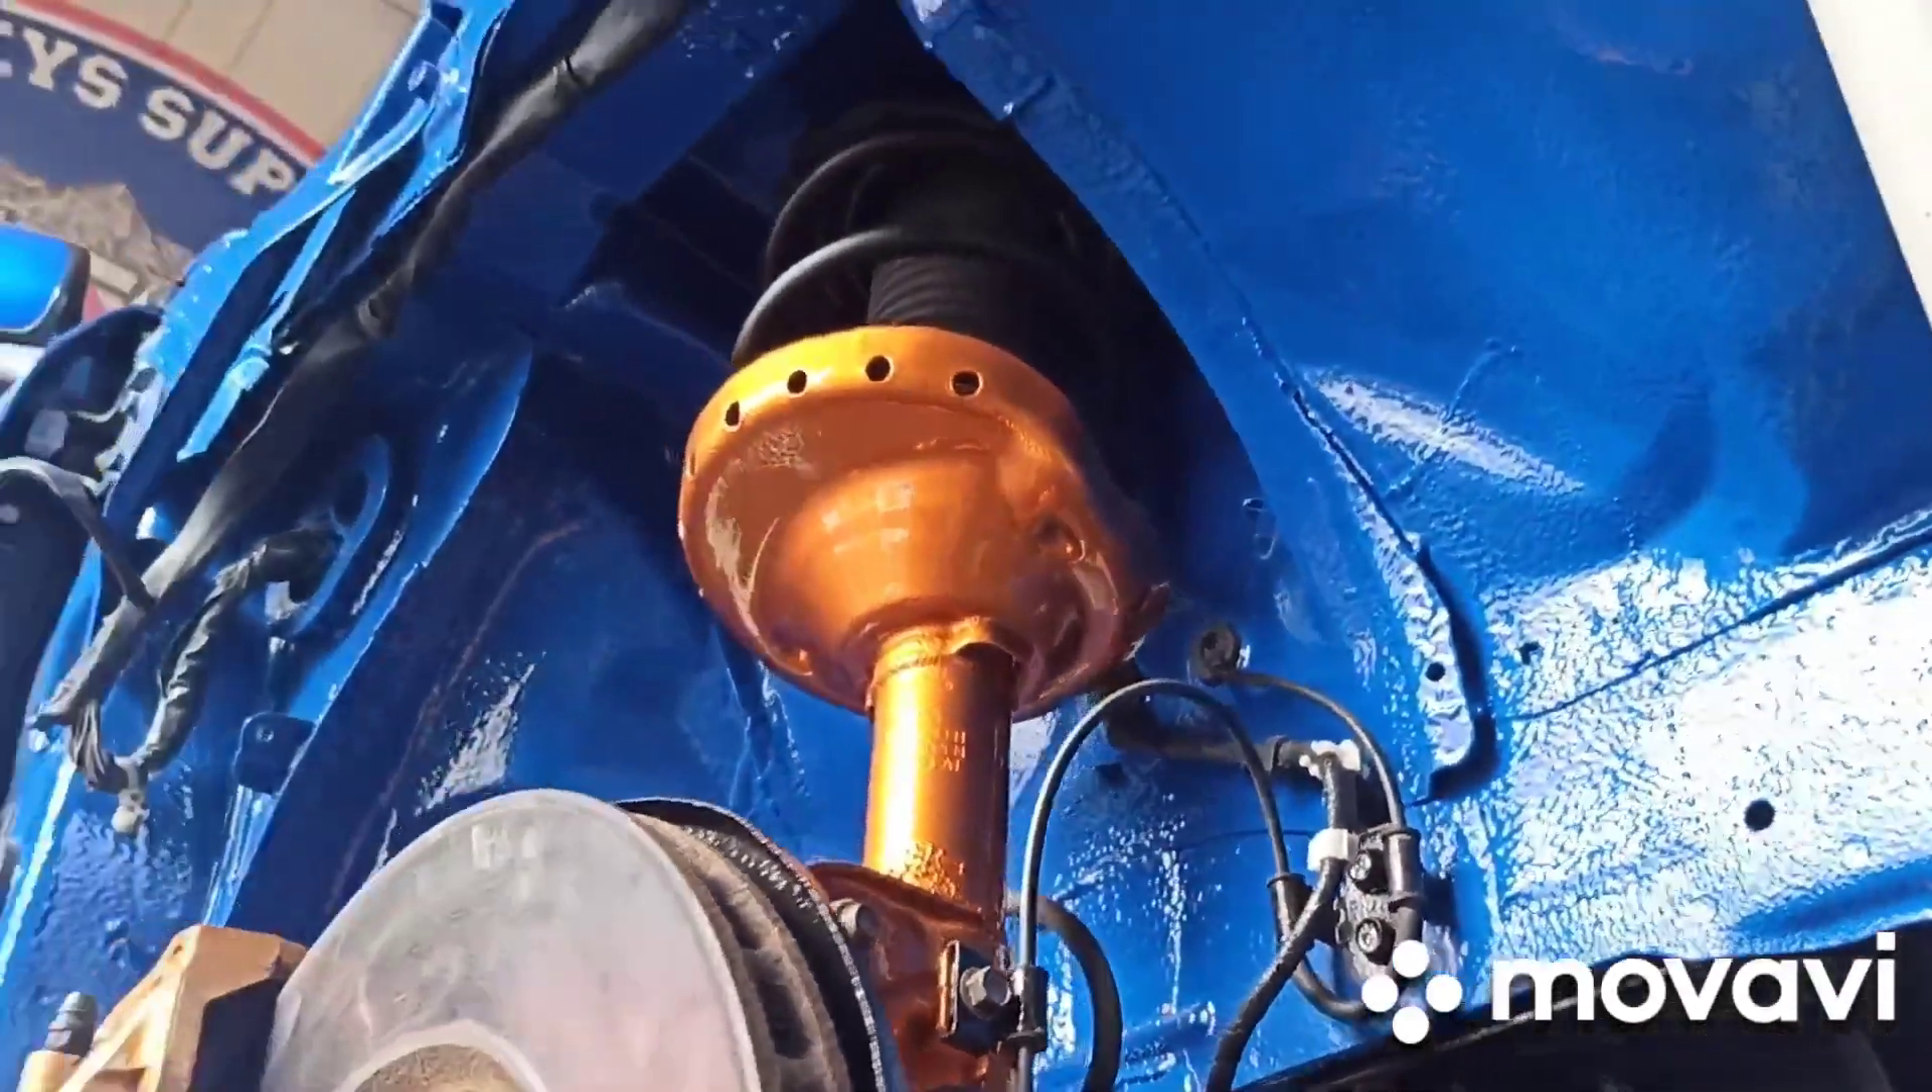Amorki już wylądowały na swoje miejsce.